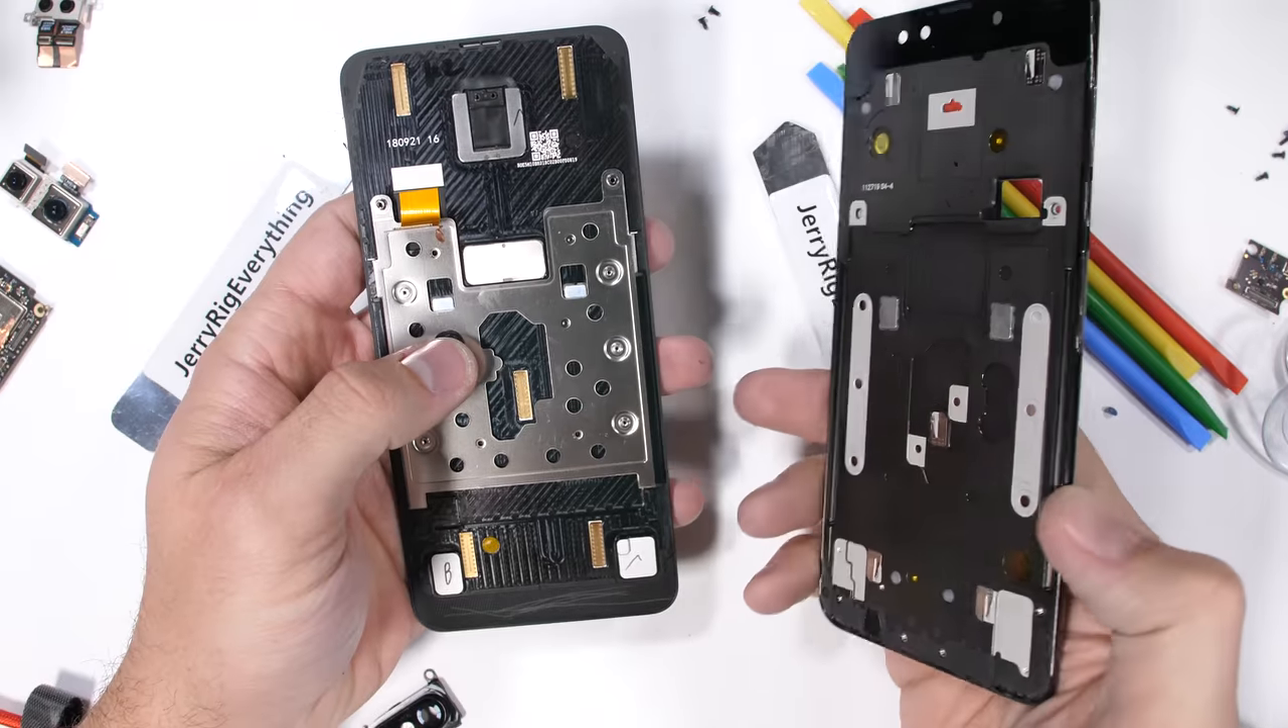And we've successfully removed both halves of the phone.